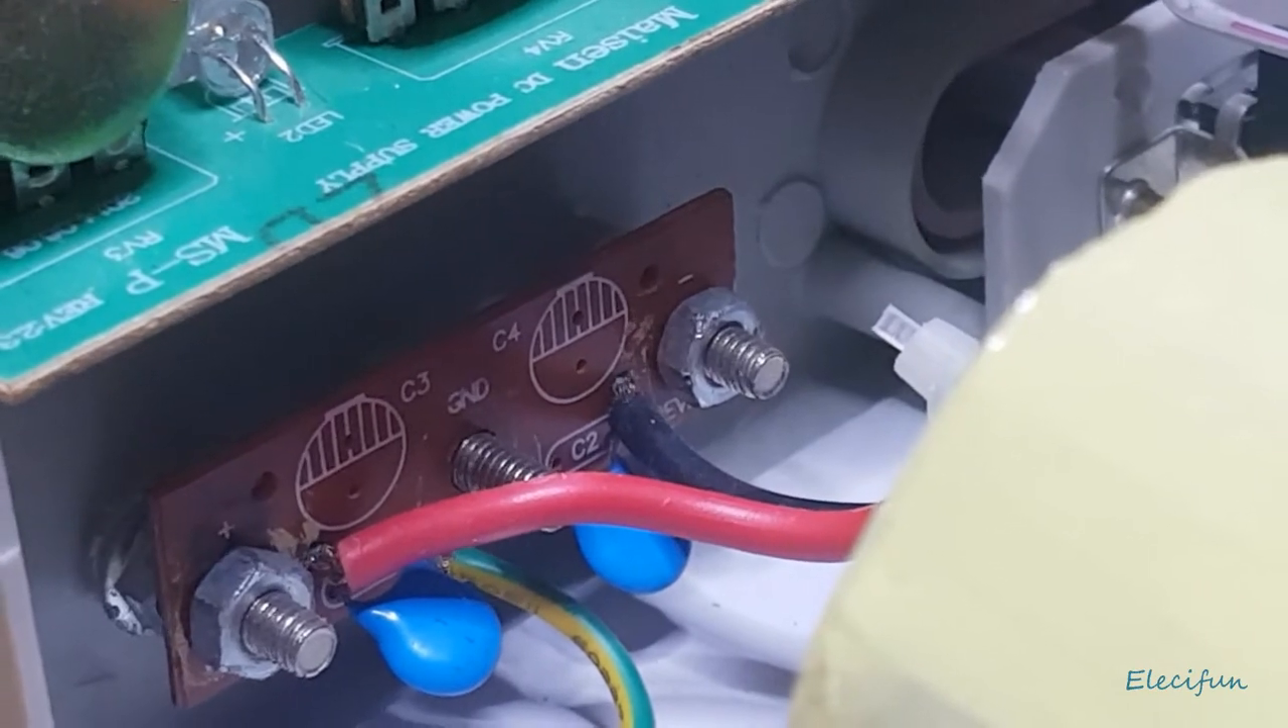I seem to be missing a nut off the ground anyway.